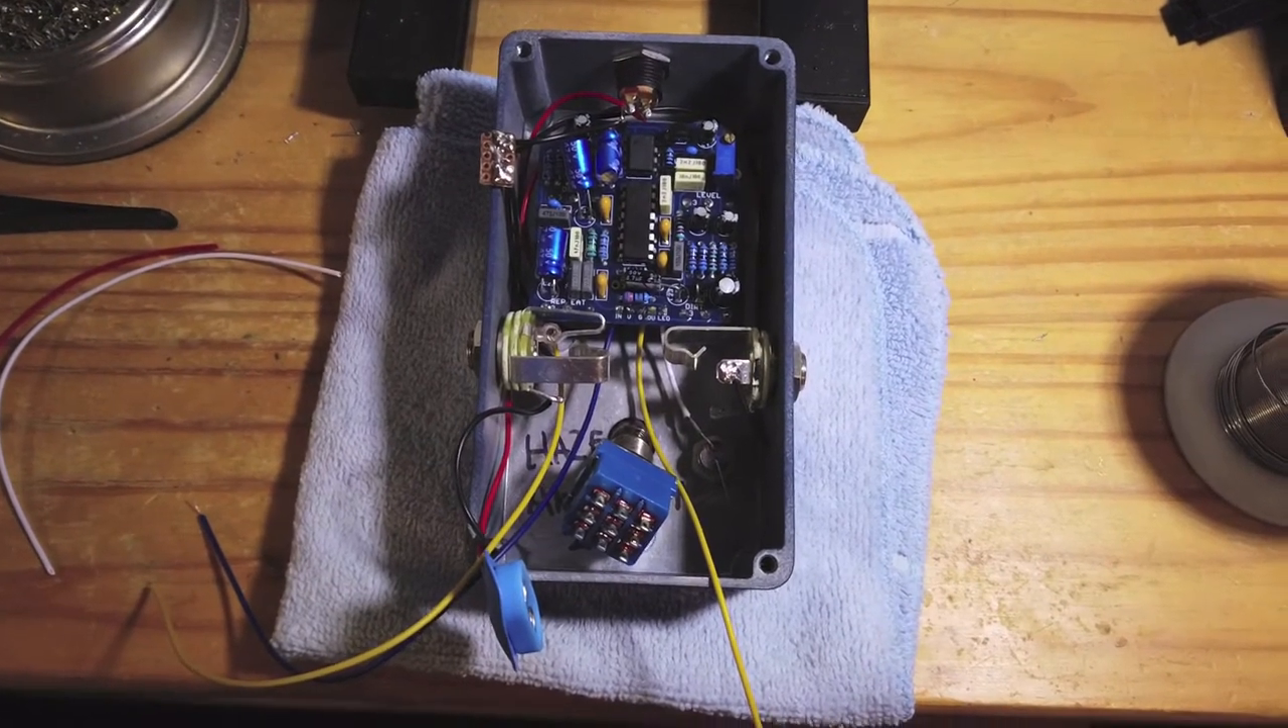I have wired up everything but the switch and I think everything's going to work out just fine.